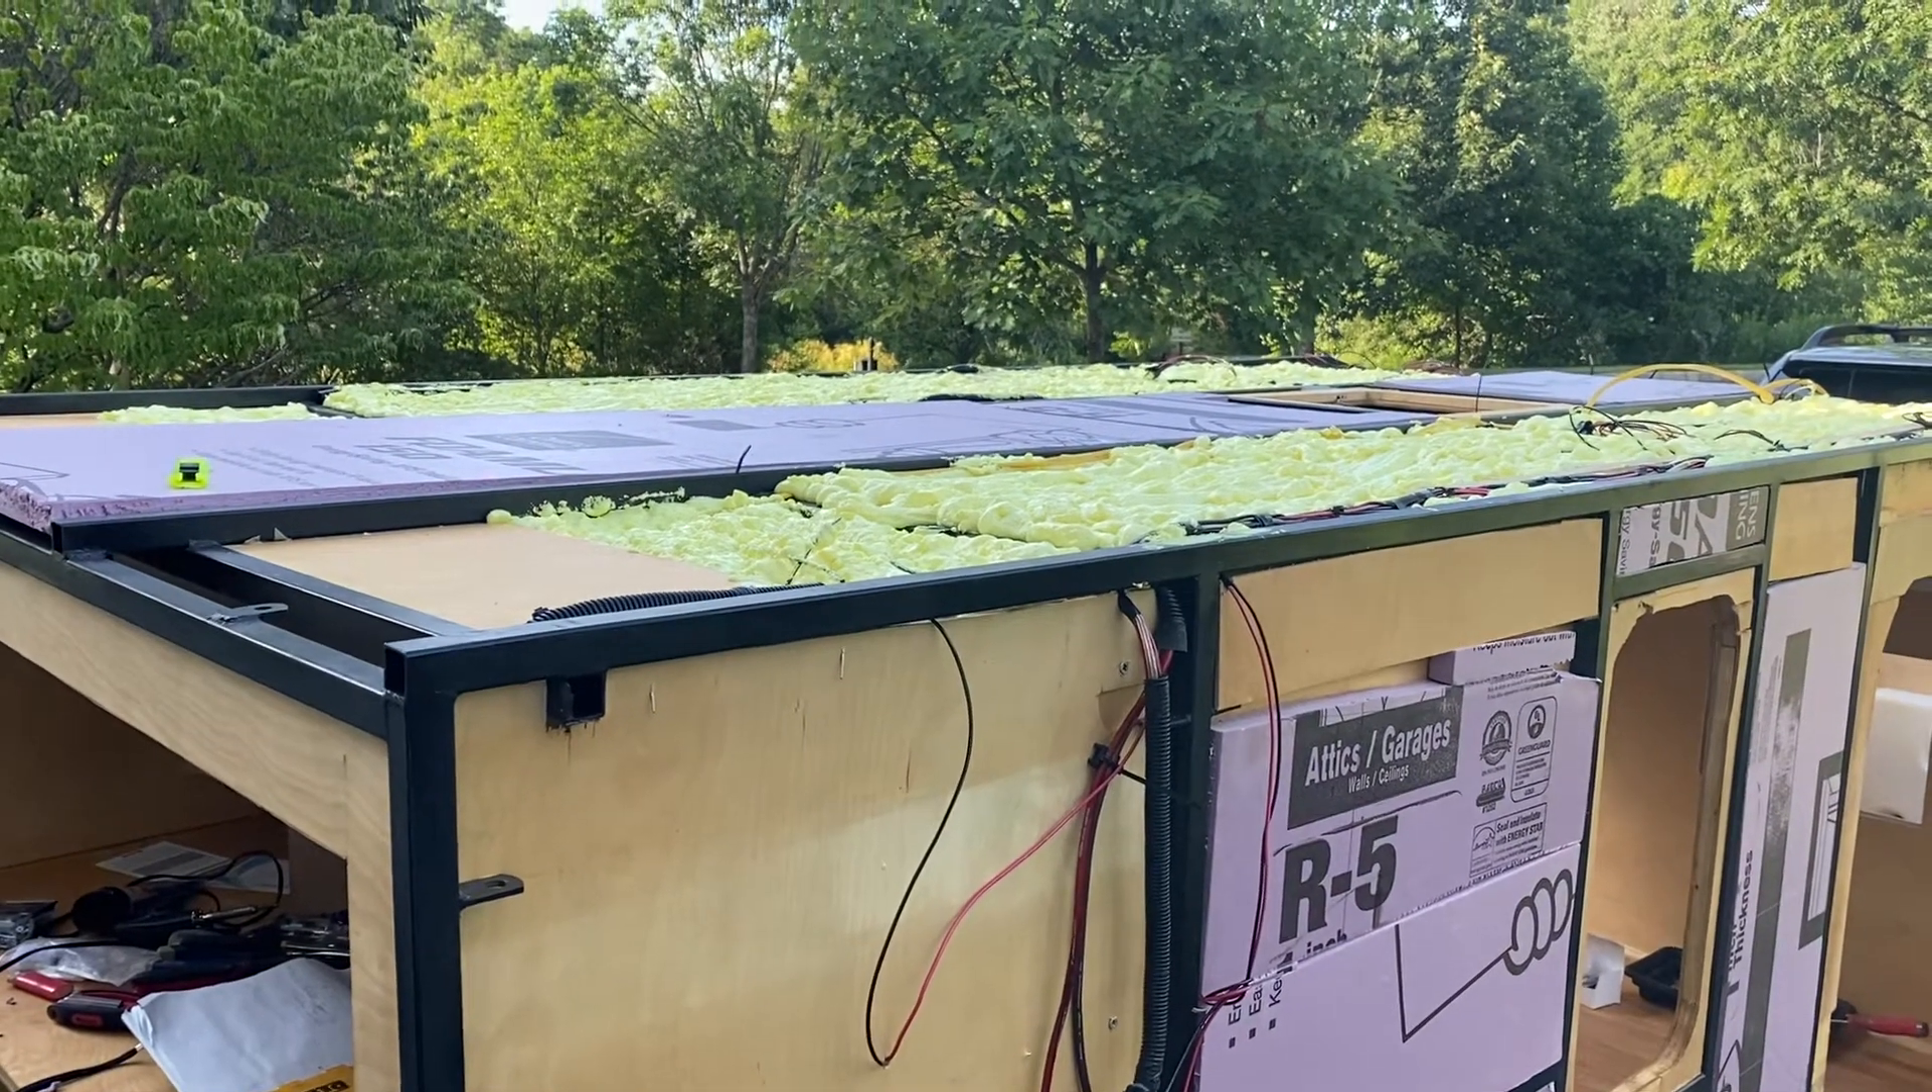Oh, and then I ran, I put insulation board on the top middle, but because I had all the wires and everything else, I put foam insulation on the top.